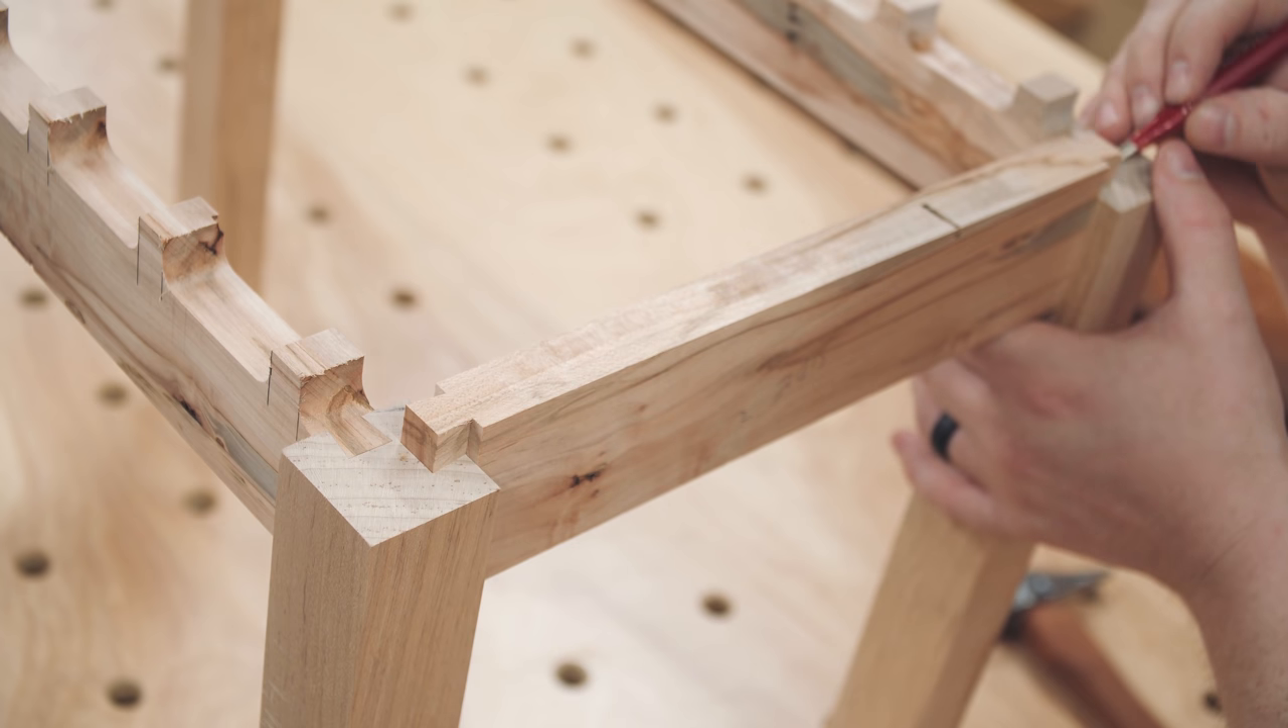This dry assembly shows the slat cuts on the front and back rails lining up with the top of the legs, and it also shows how much the side rails need to be trimmed to match the top of the legs.